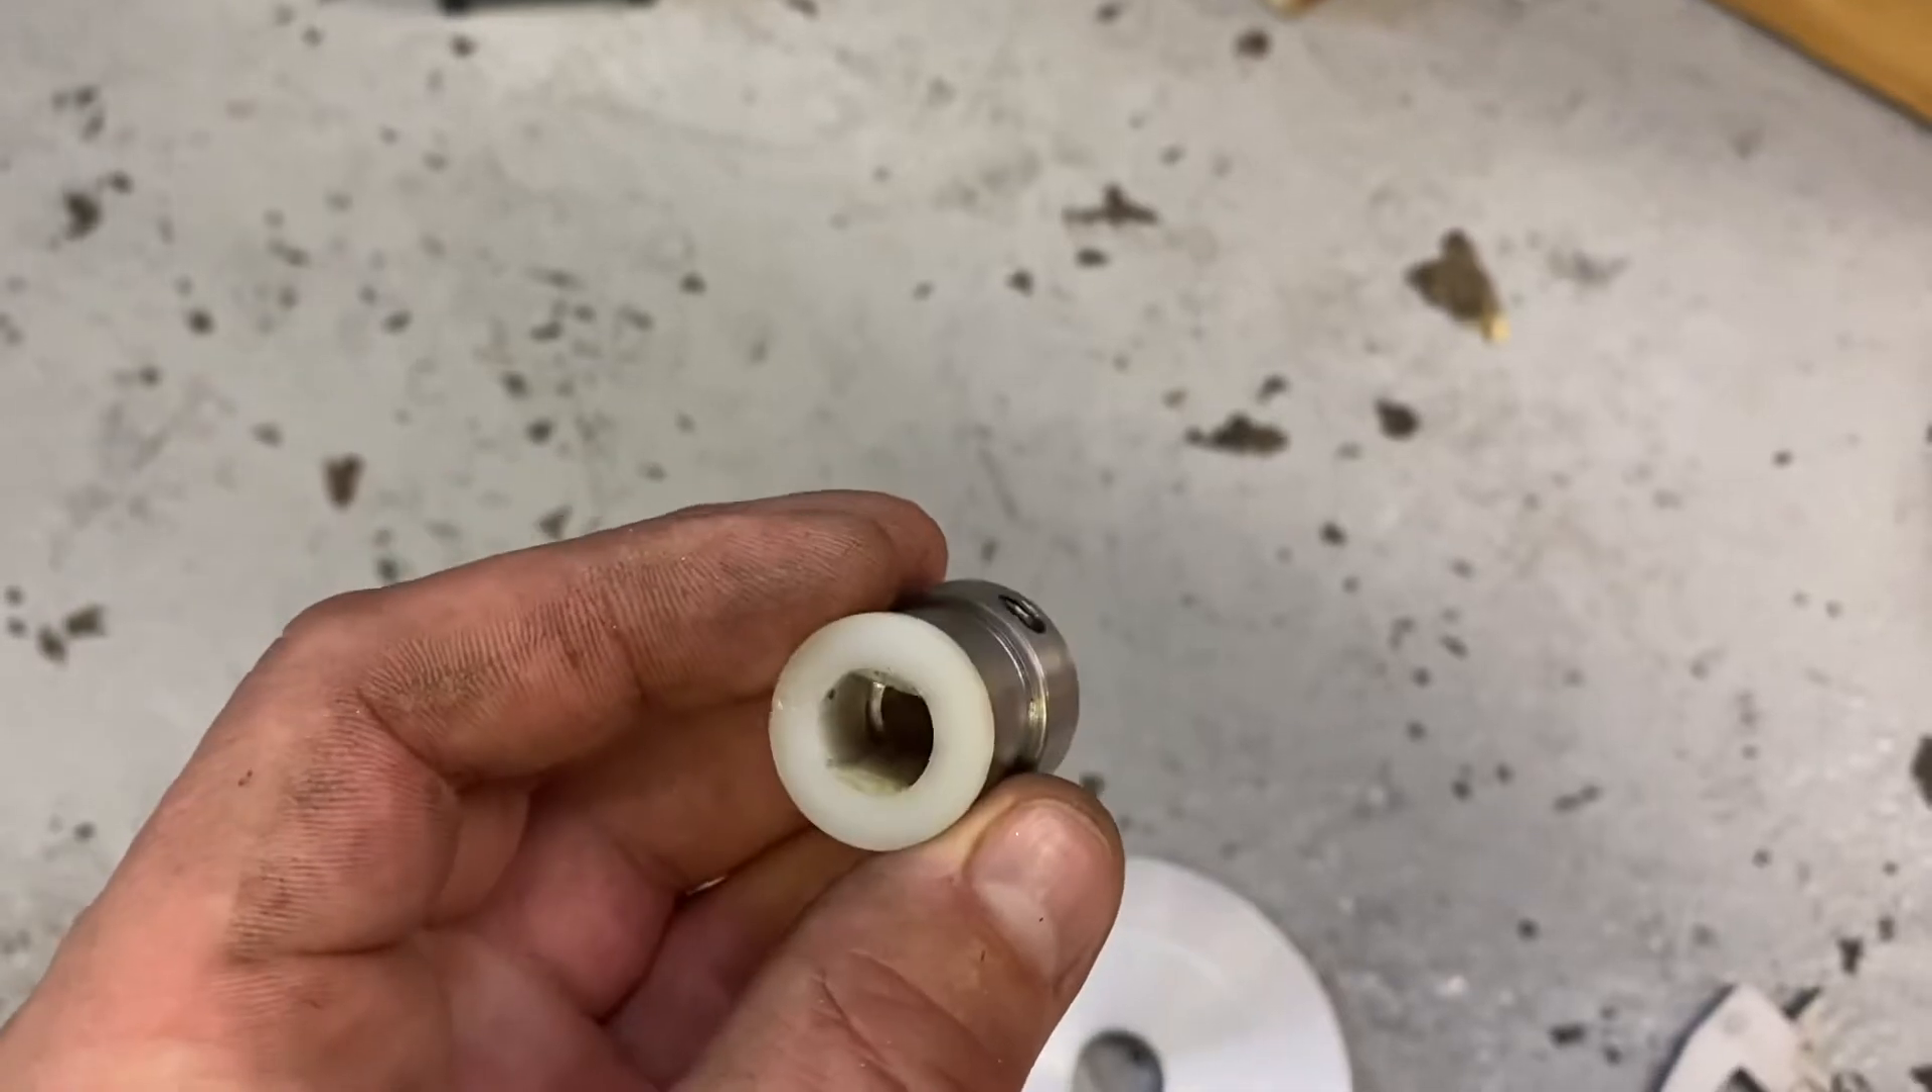So difficult to do with one hand but that's the plastic bush pressed into there so that is now my motor coupling.